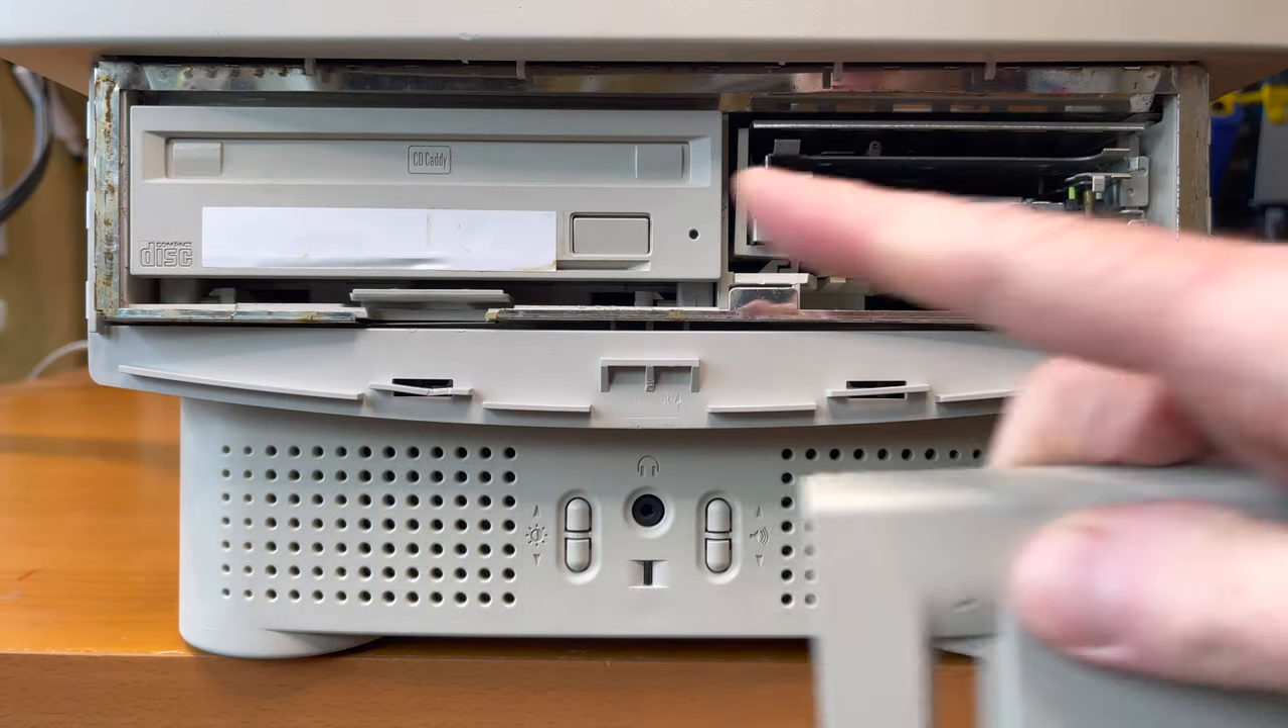The optical drive and floppy drive are installed once again.